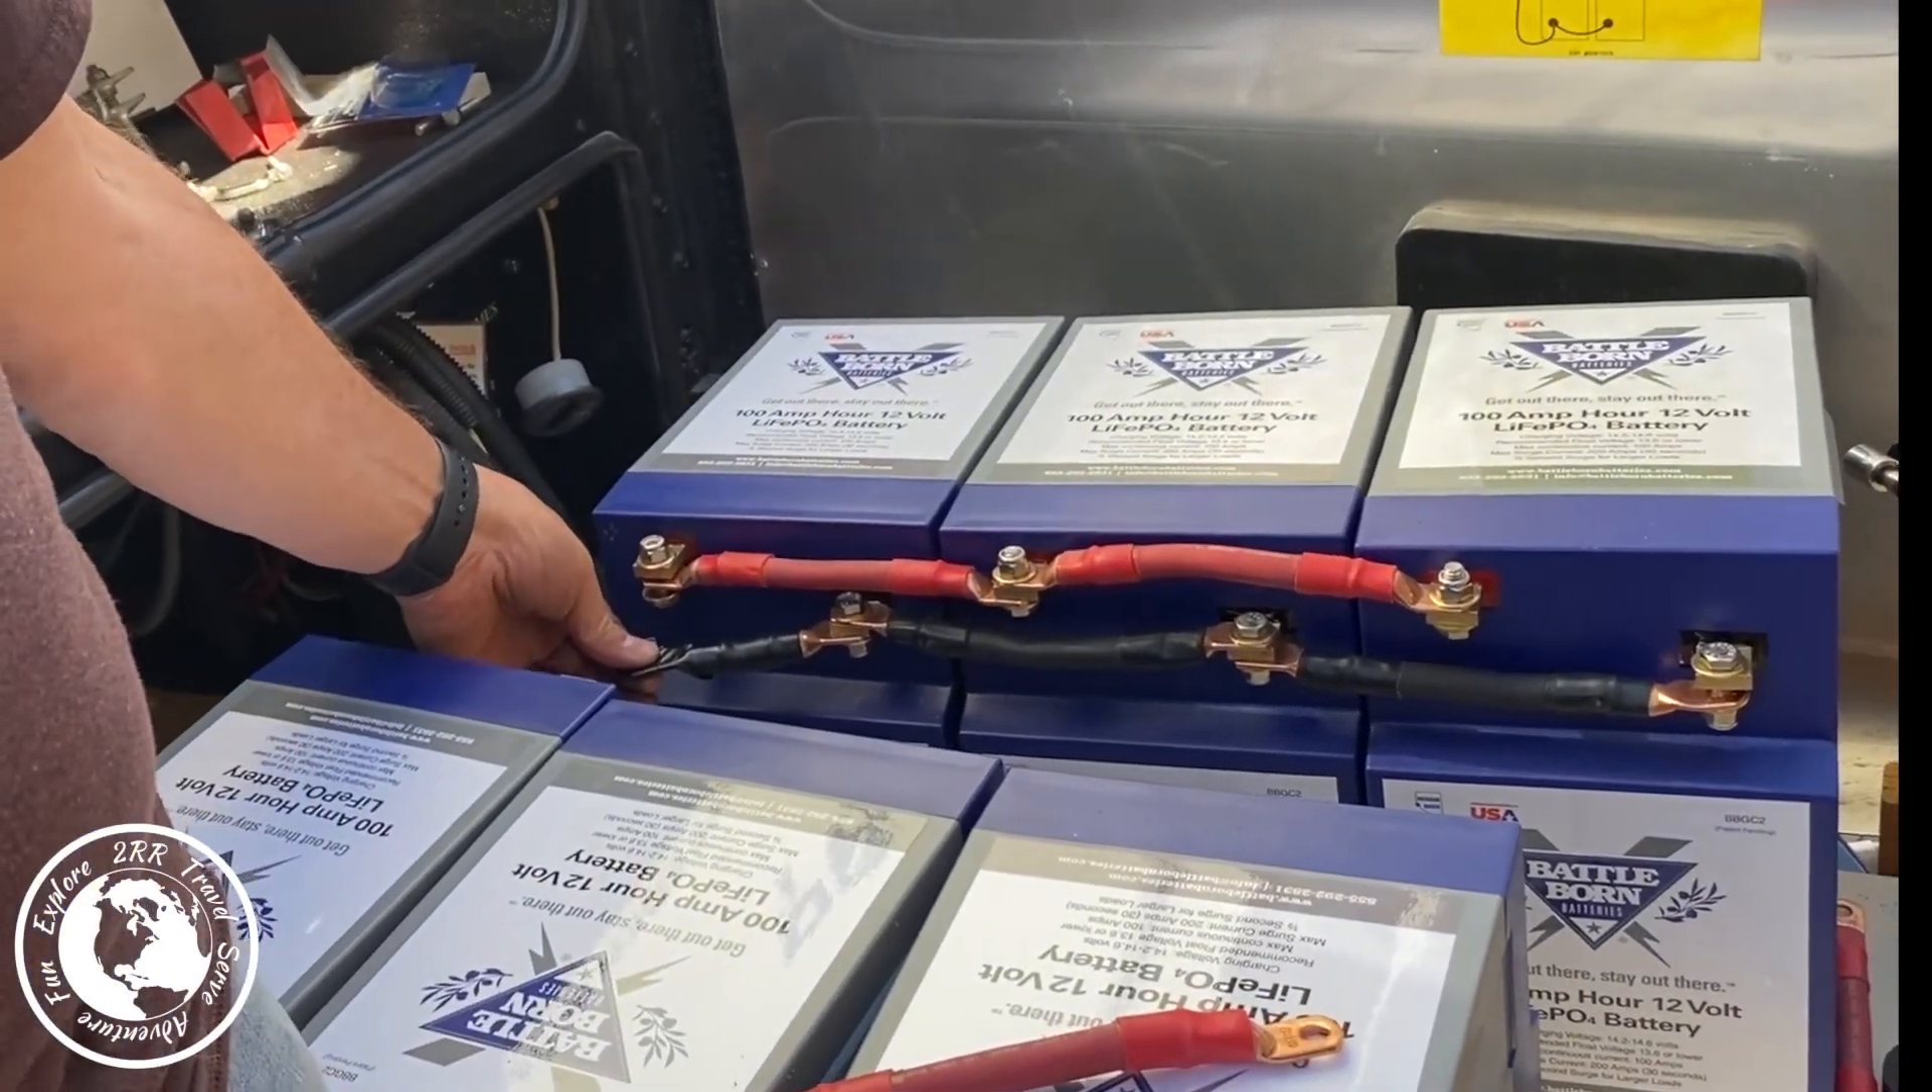I have set up the first three batteries. You'll see that the that the negatives are all all the negatives are connected.